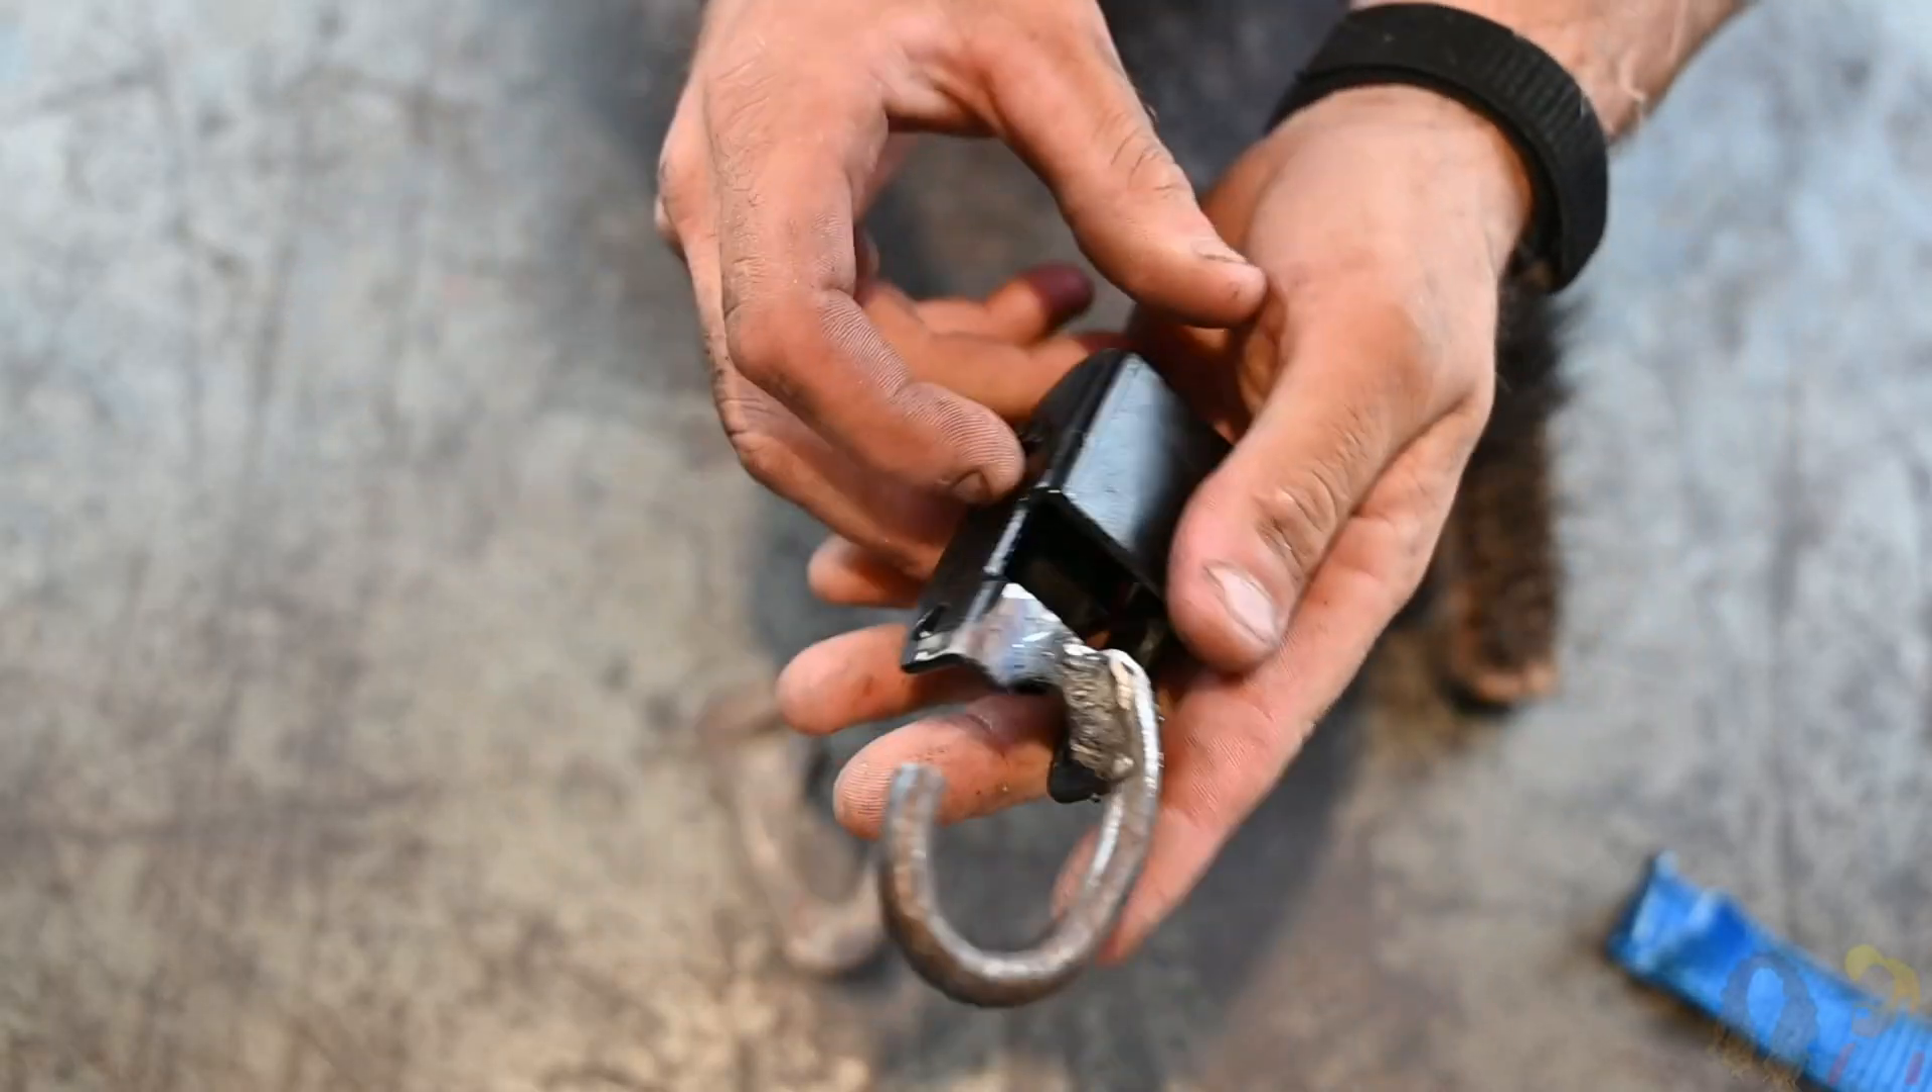We have the hook welded on now. I took a grinder and I ground off some sharp edges.